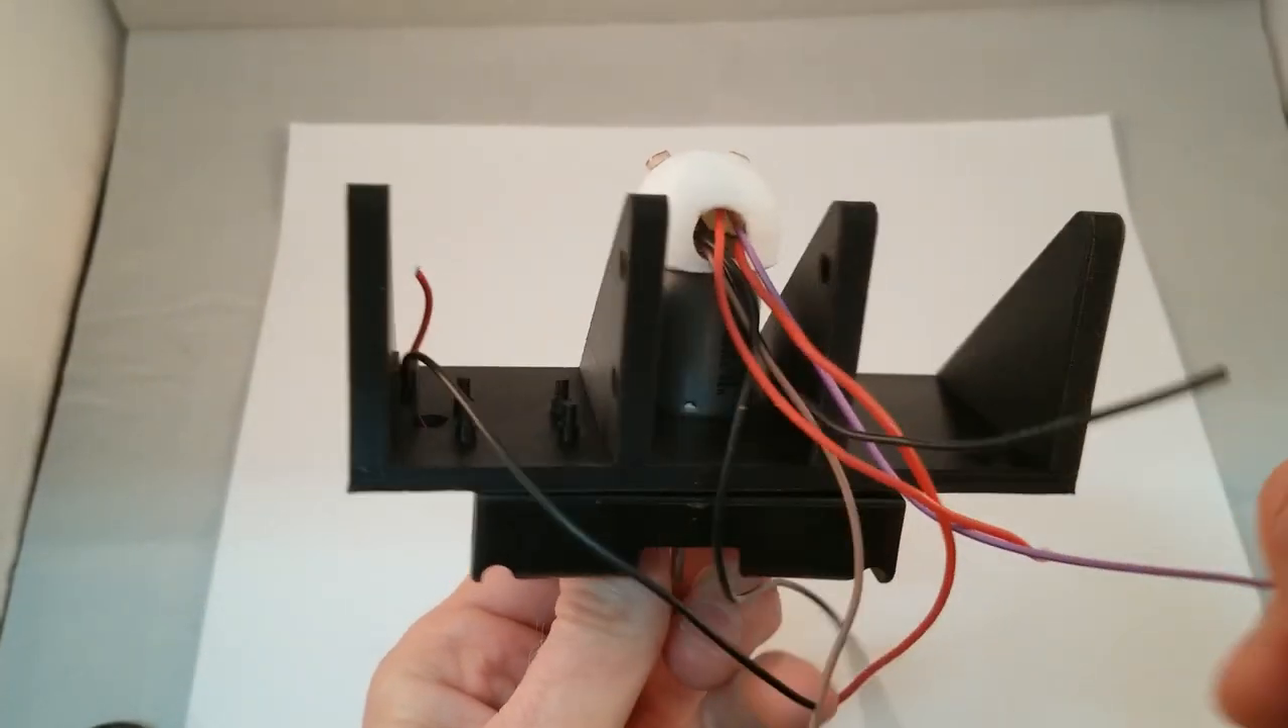And as you can see, we've got the wires coming out the hole in the back.